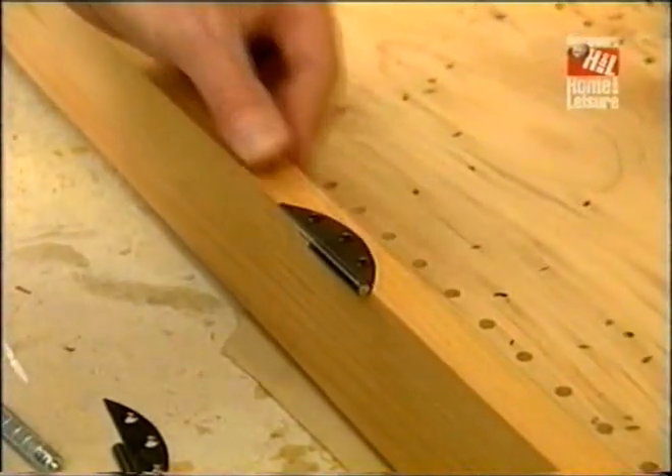My hinge just fits in just like that.